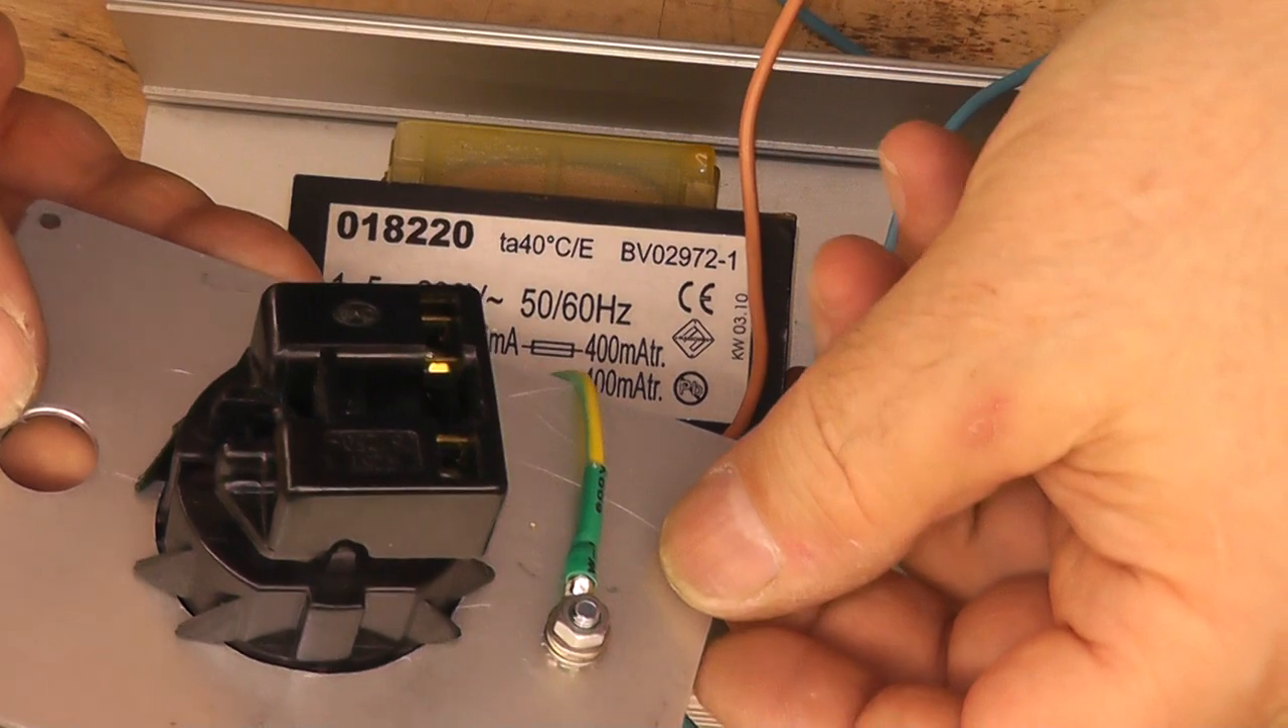Und ich habe auch noch einen Schutzleiter hier angeschlossen an der Frontplatte, wo diese Steckdose ja ist.